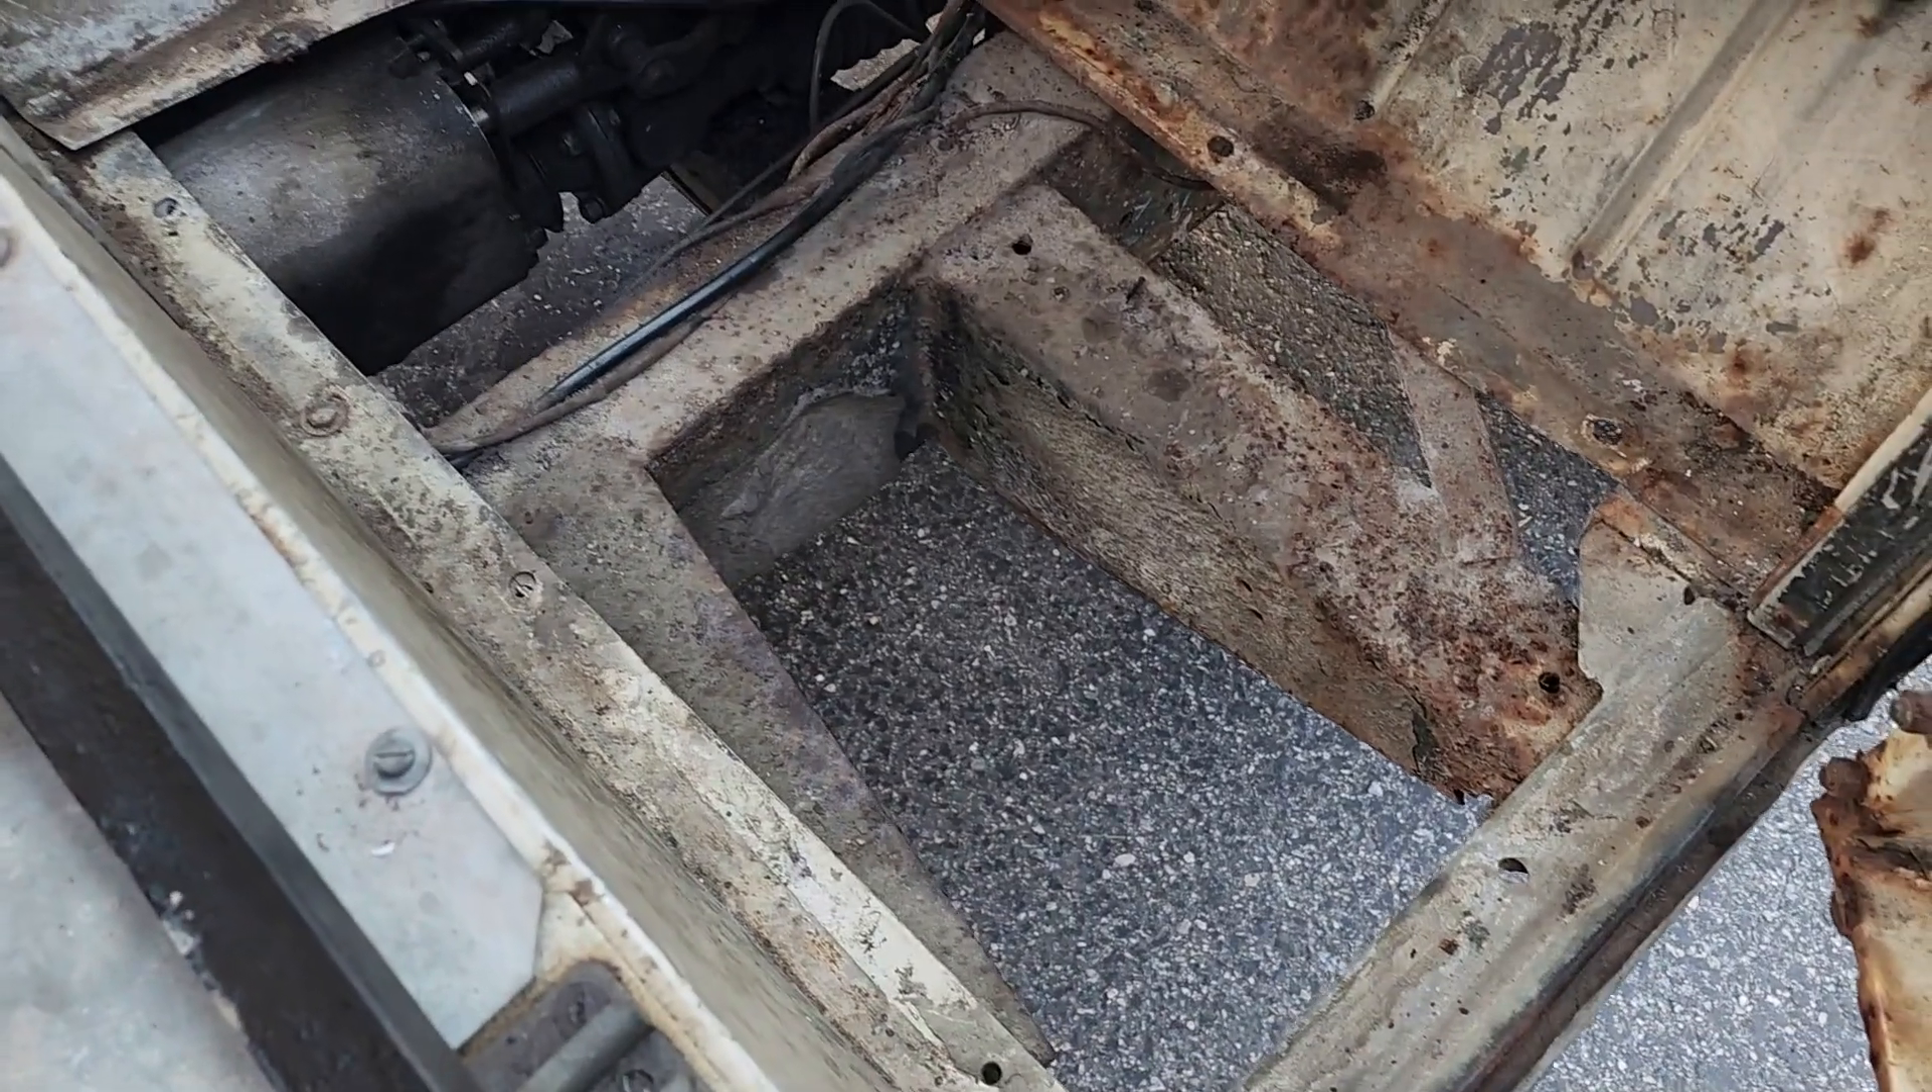I've got part of the floor taken out here.